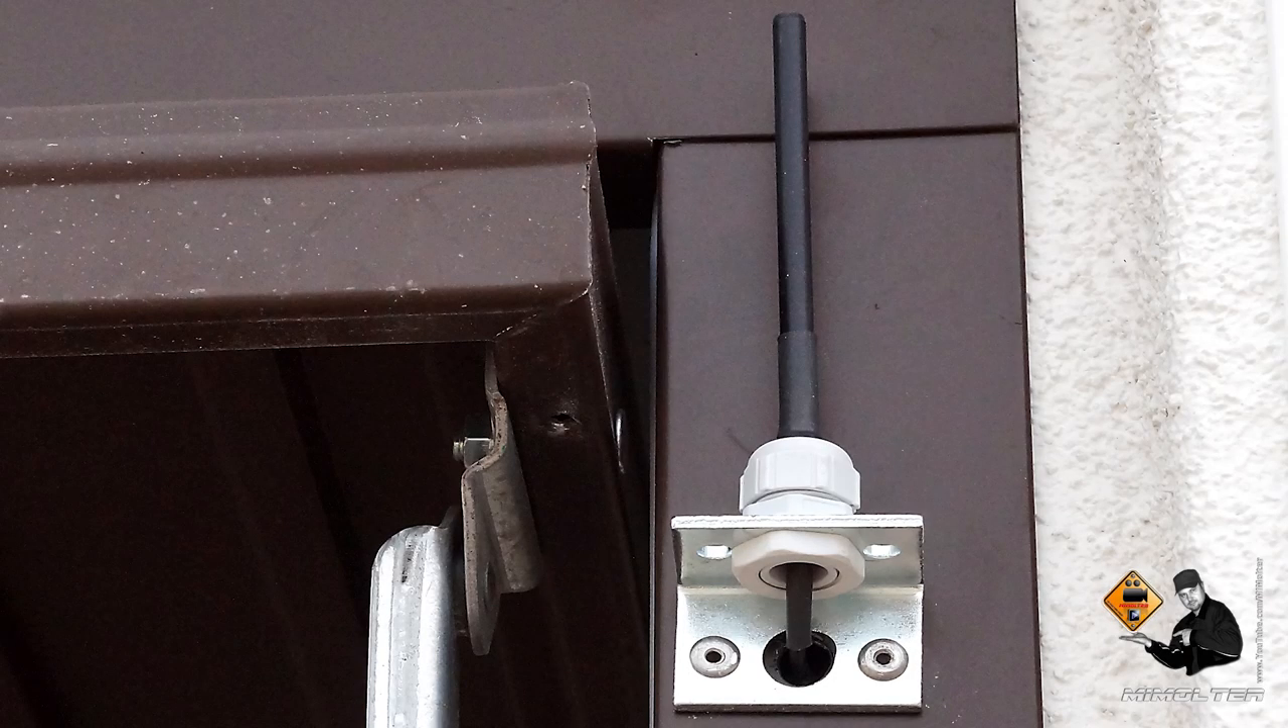Passt auf, dass euch hier das Kabel wenn möglich nicht abknickt und schon haben wir die Antenne montiert.